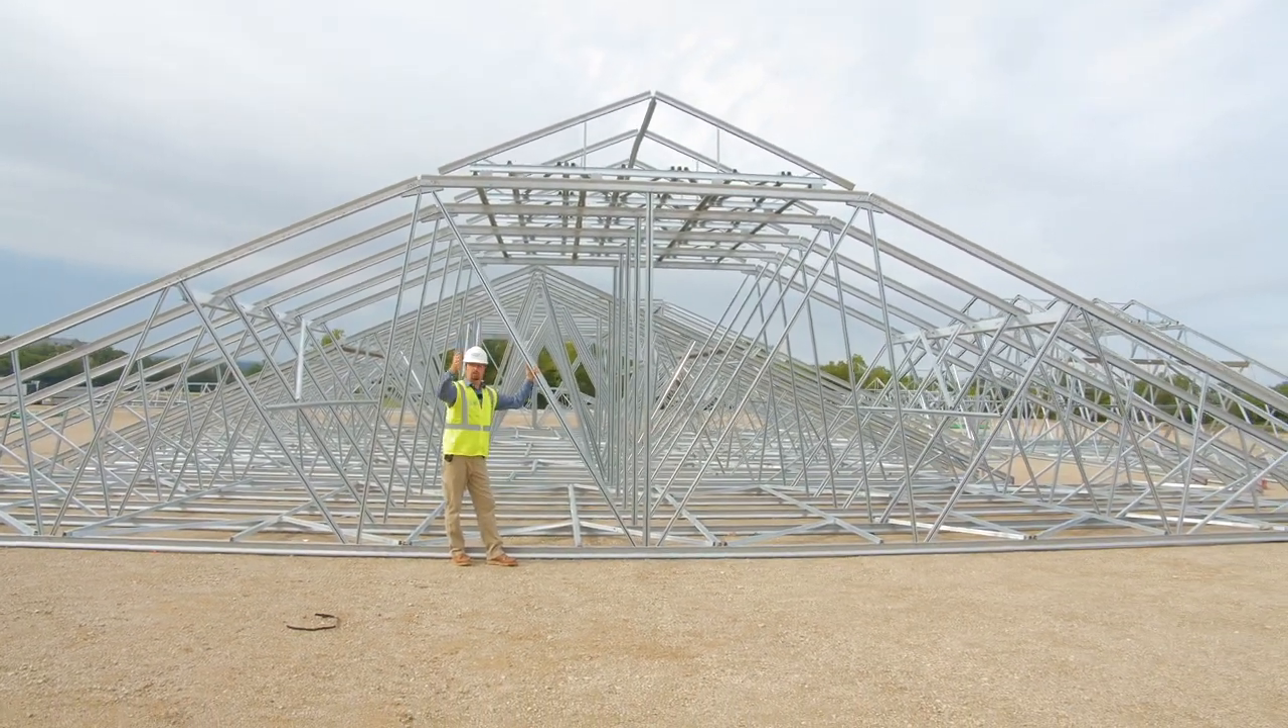So I just want to show you behind us here we have the light gauge trusses all assembled. These are assembled on the ground in banks of four and then they pick these up and set them on in sections.